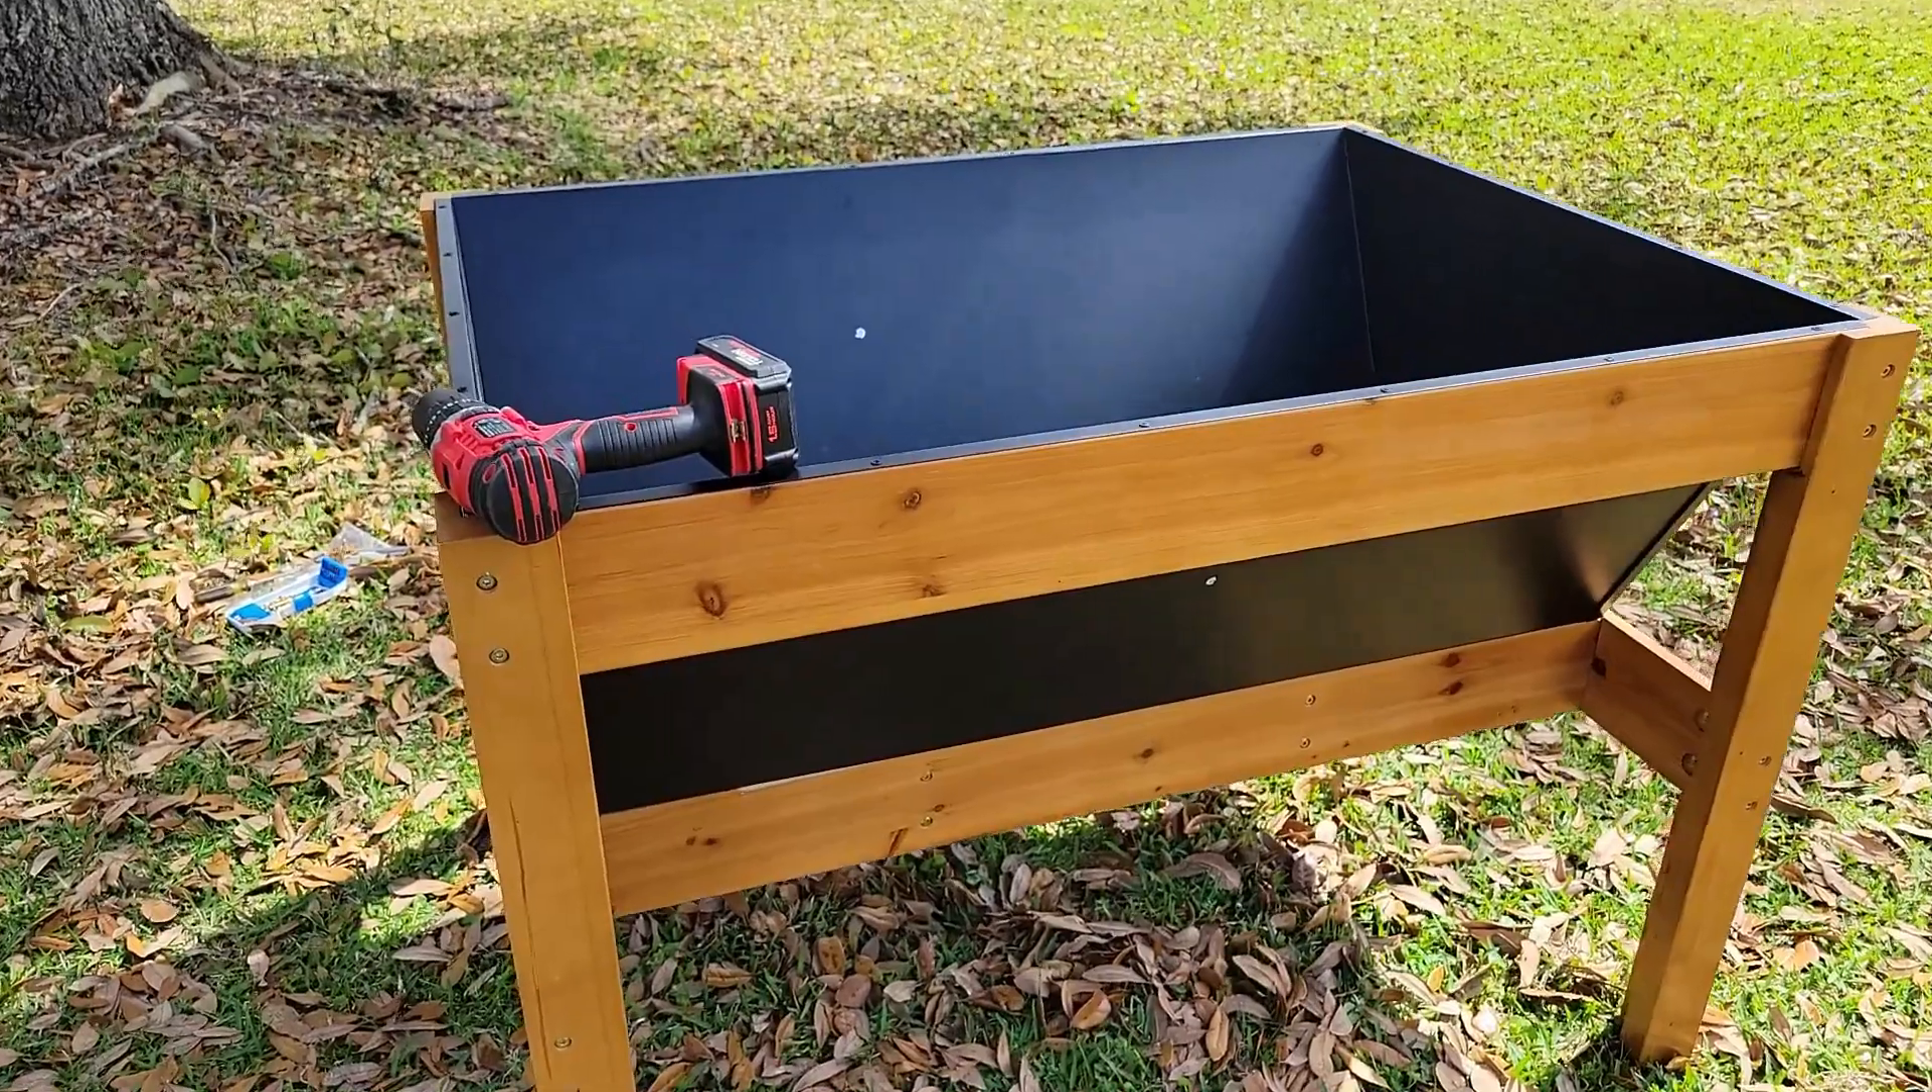We are an hour and a half into it and we have the box done.